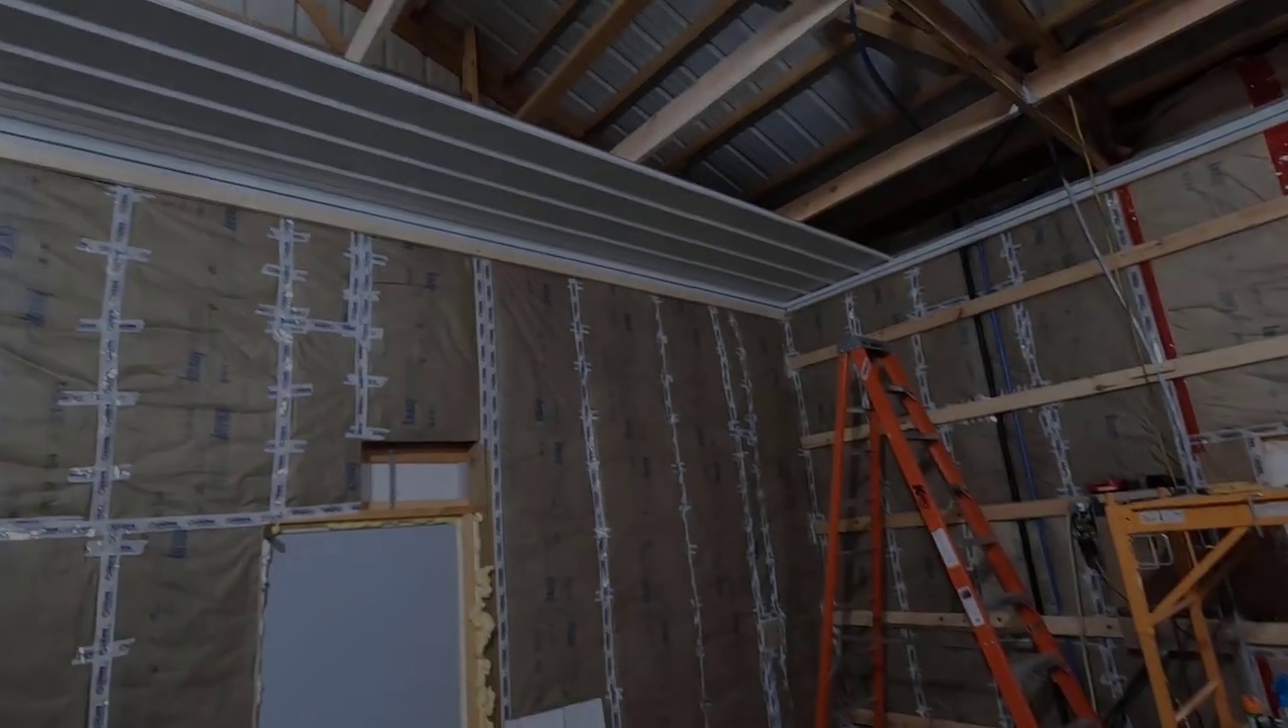Okay, I have the first row of my ceiling done.